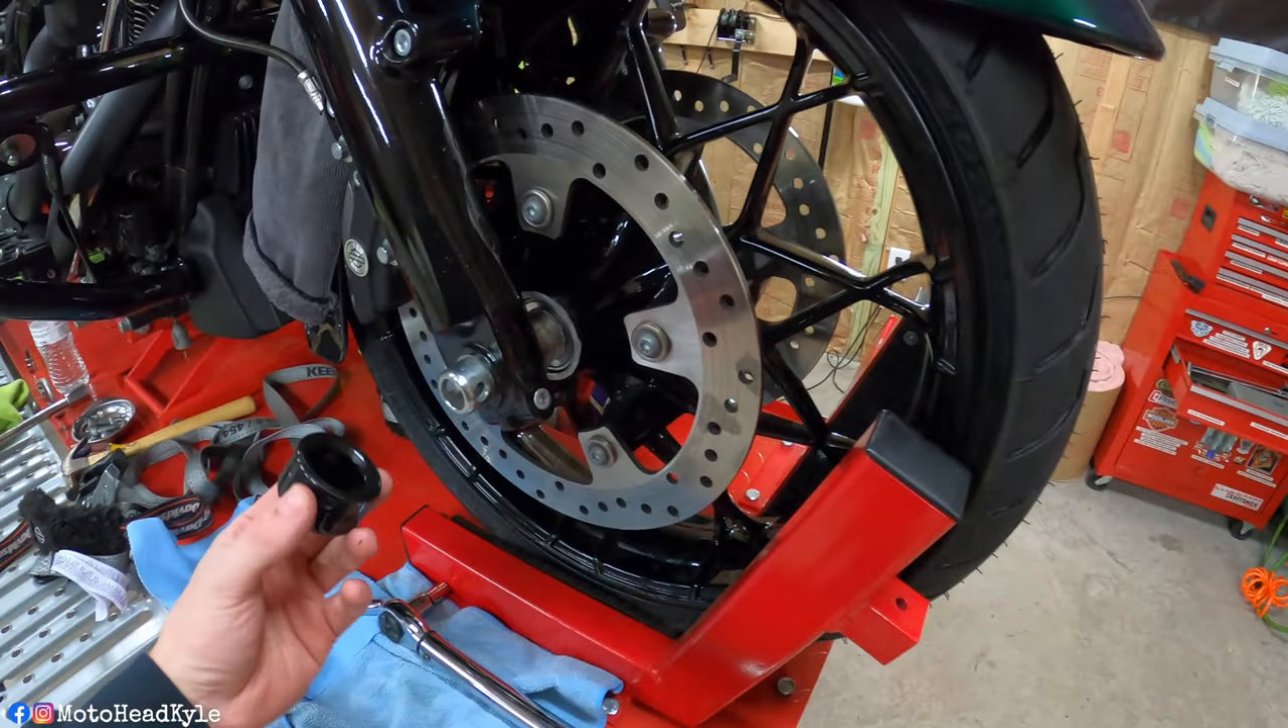So all that is left to do is for me to just reinstall my axle nut covers which really isn't exciting.